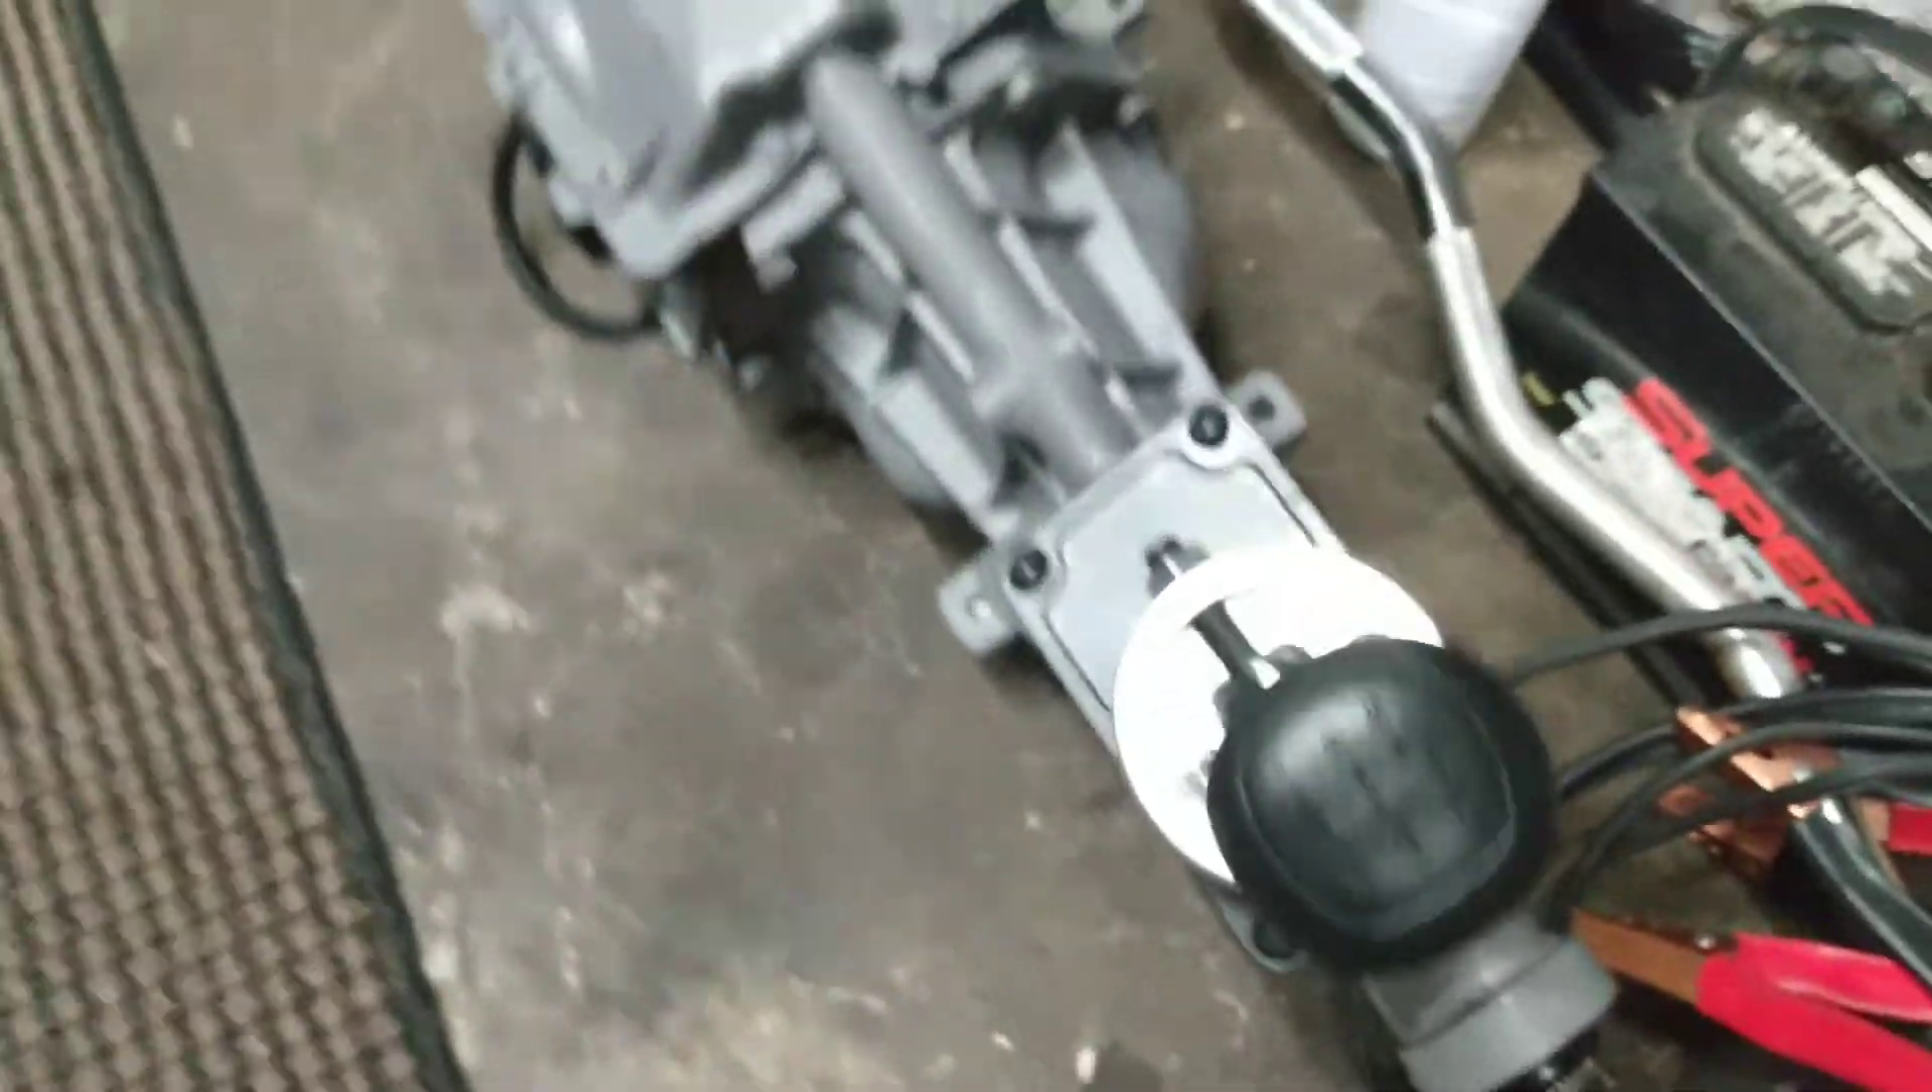Got the shifter in. I got my OEM shift knob. So I'm kind of liking that.